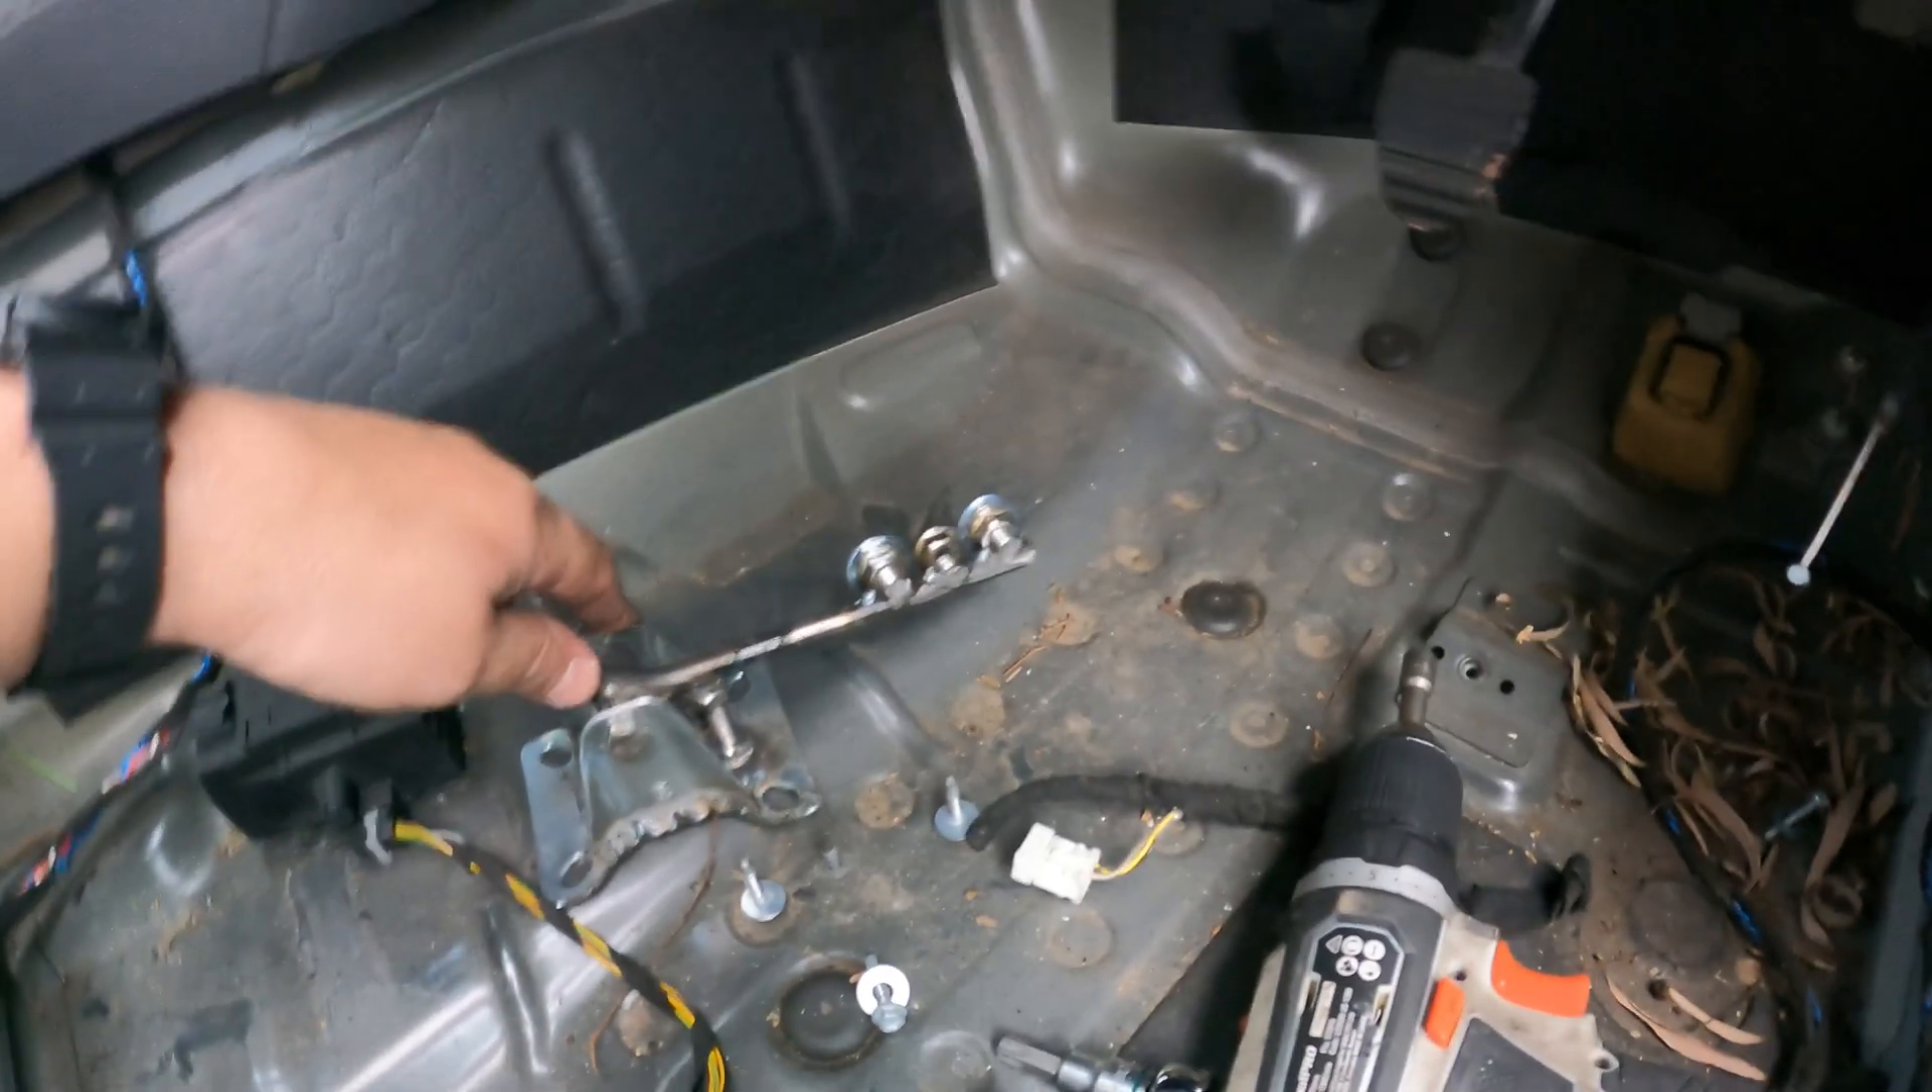Just in the event that I'm not happy with the throttle response, that's why I welded on those three nuts at different heights.